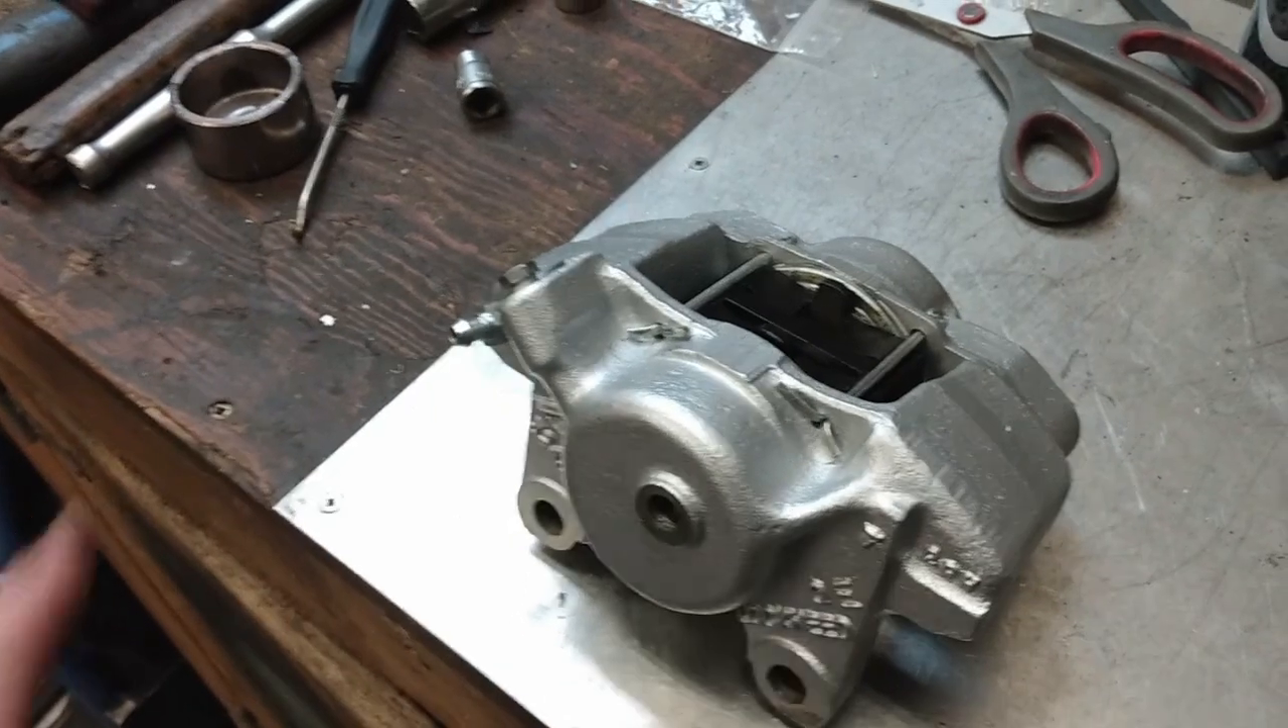So there we have one of the brake calipers repainted and all put back together.